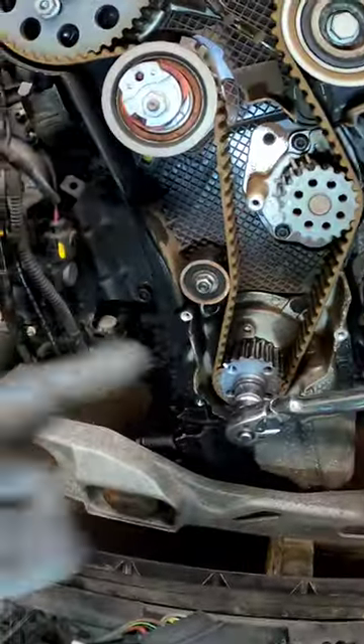Now that we've got all the timing covers off we do need to just time the engine up with the correct tools and i'll show you how to do it.